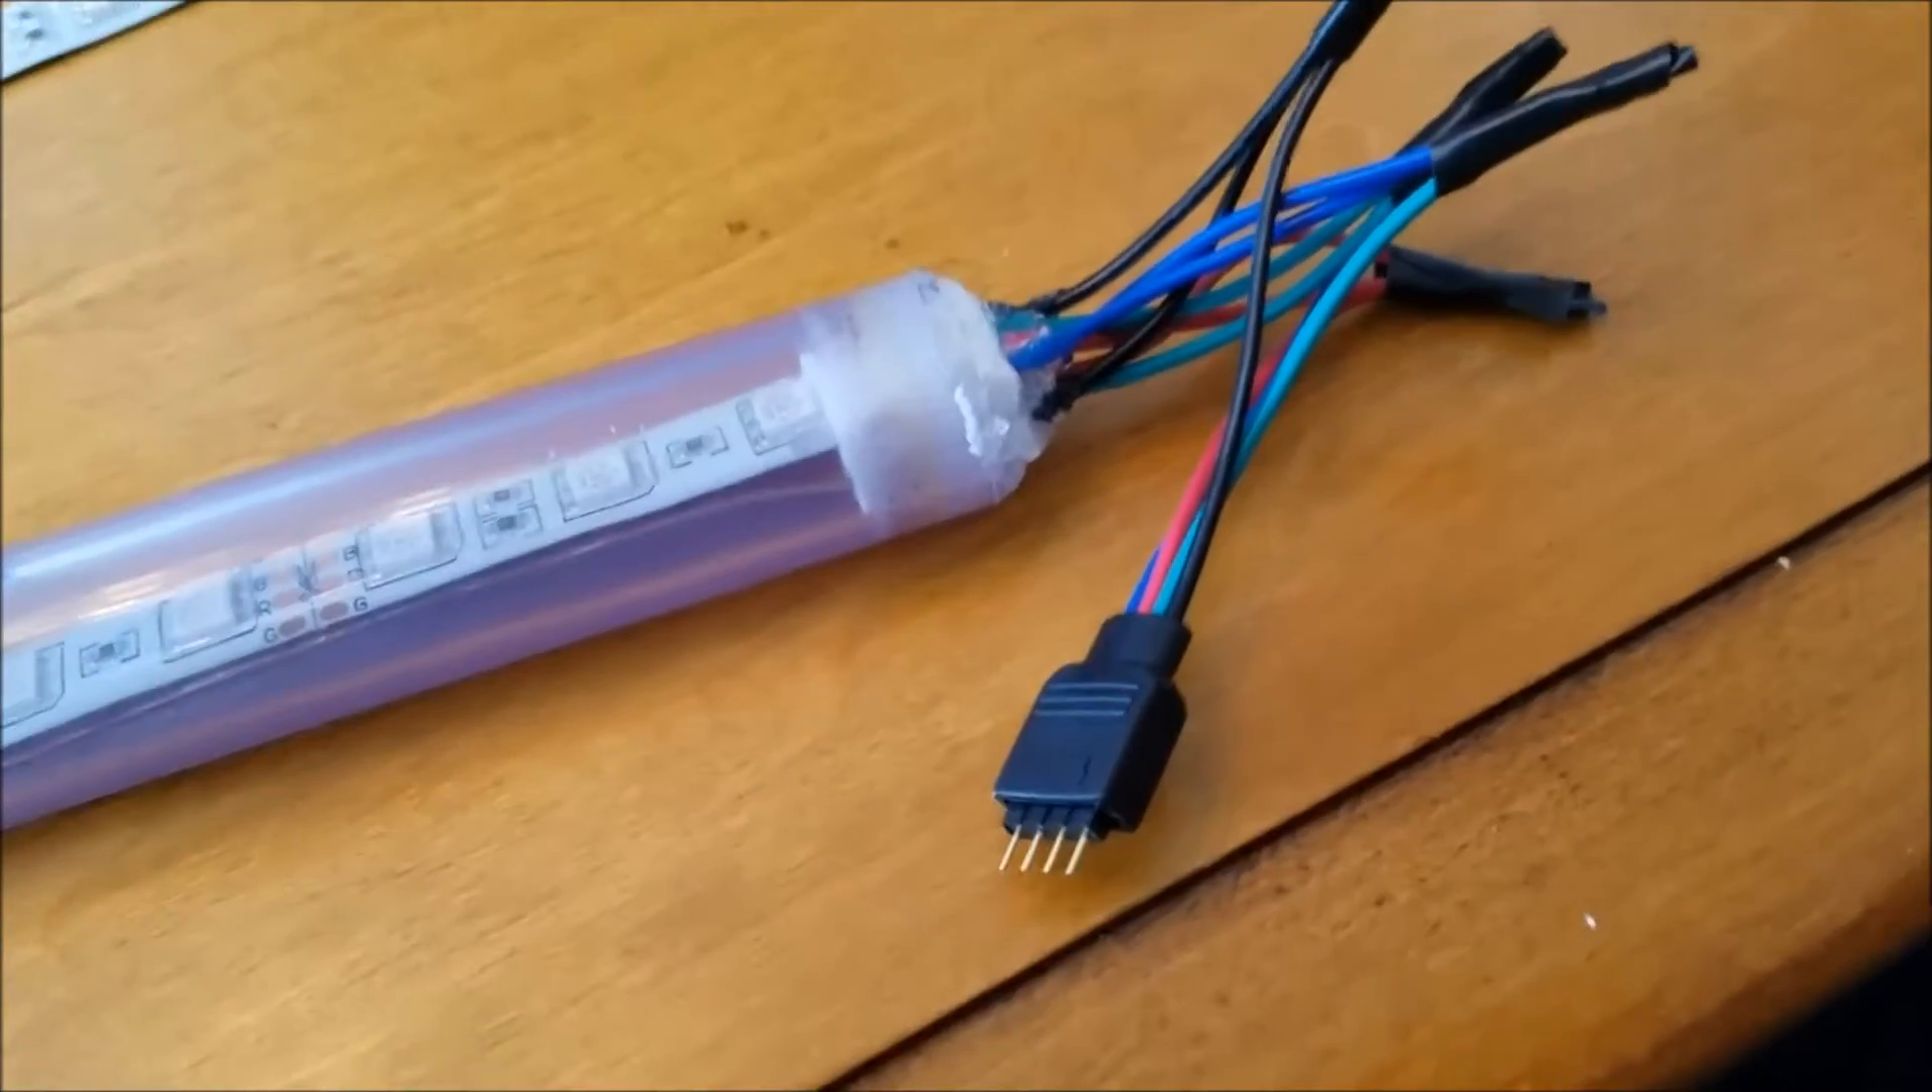You'll notice I also did add a little hot glue.